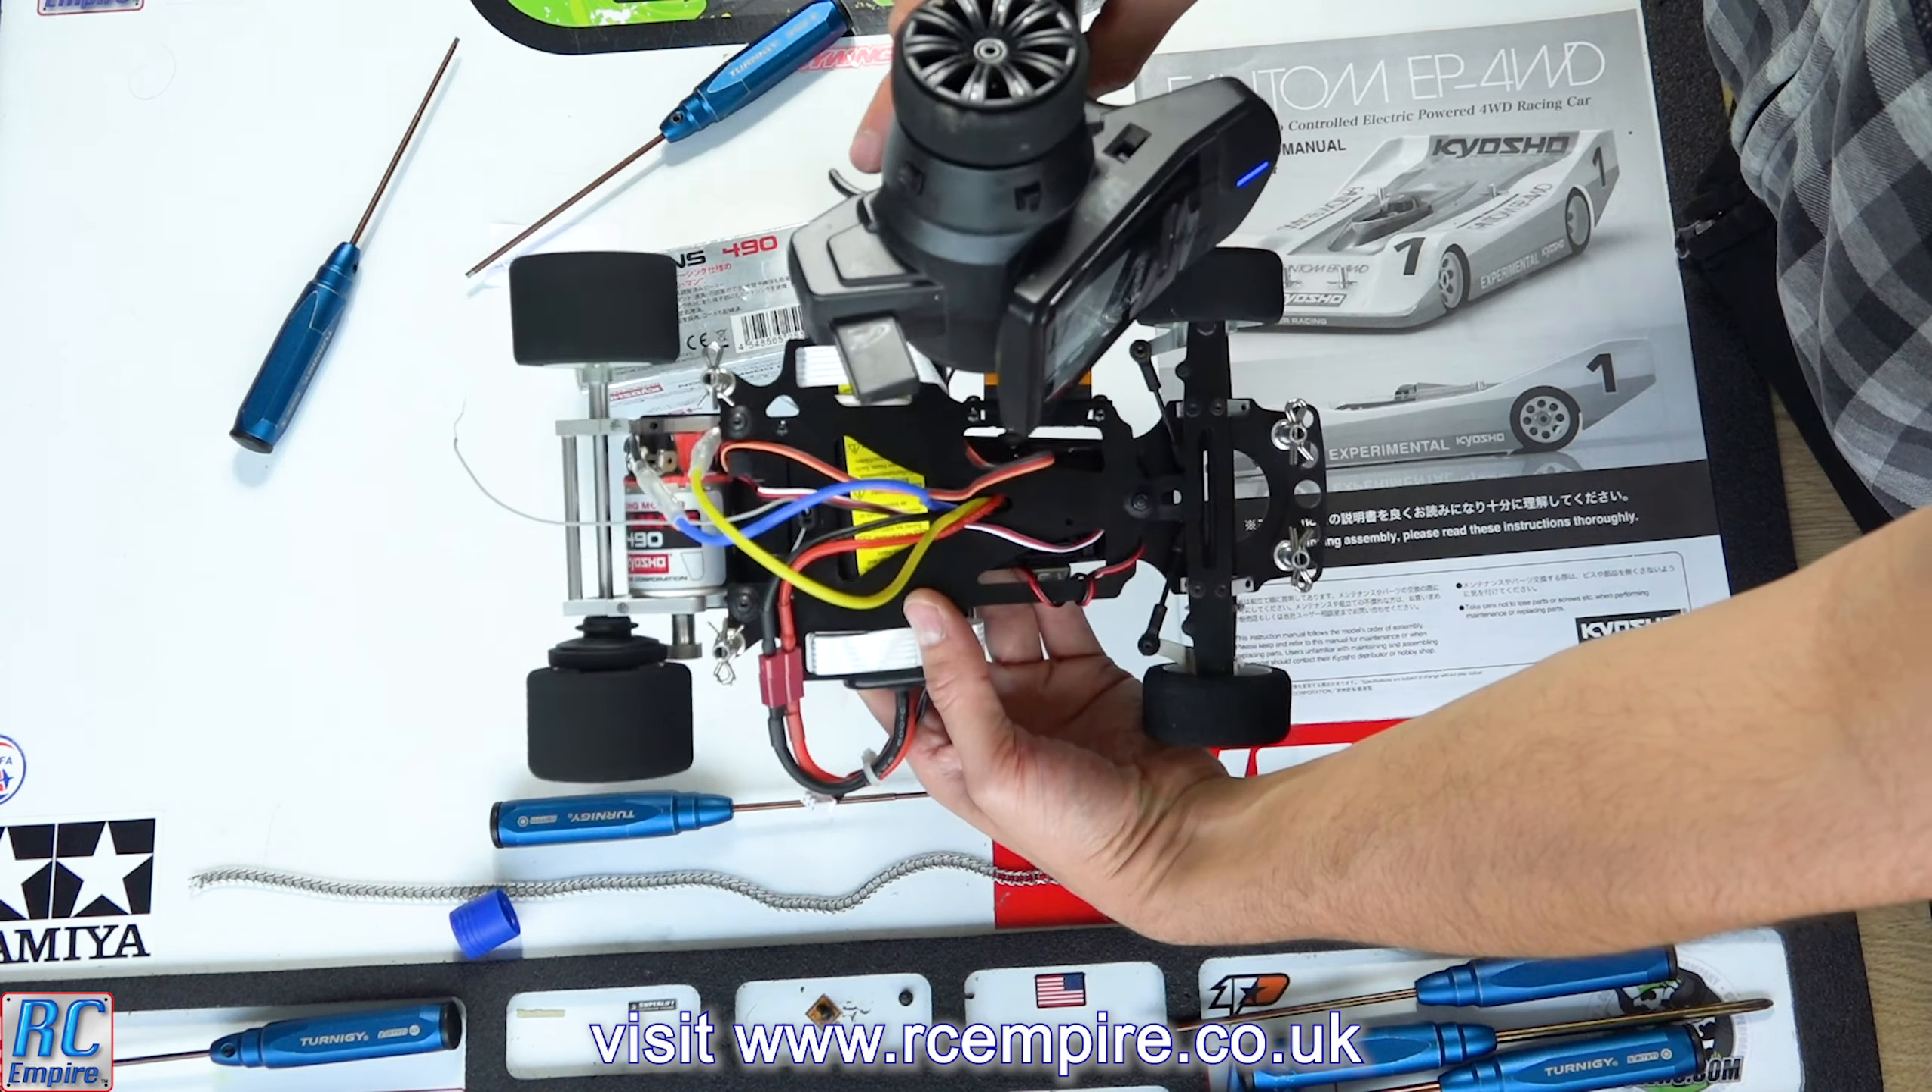All the electronics are now in.